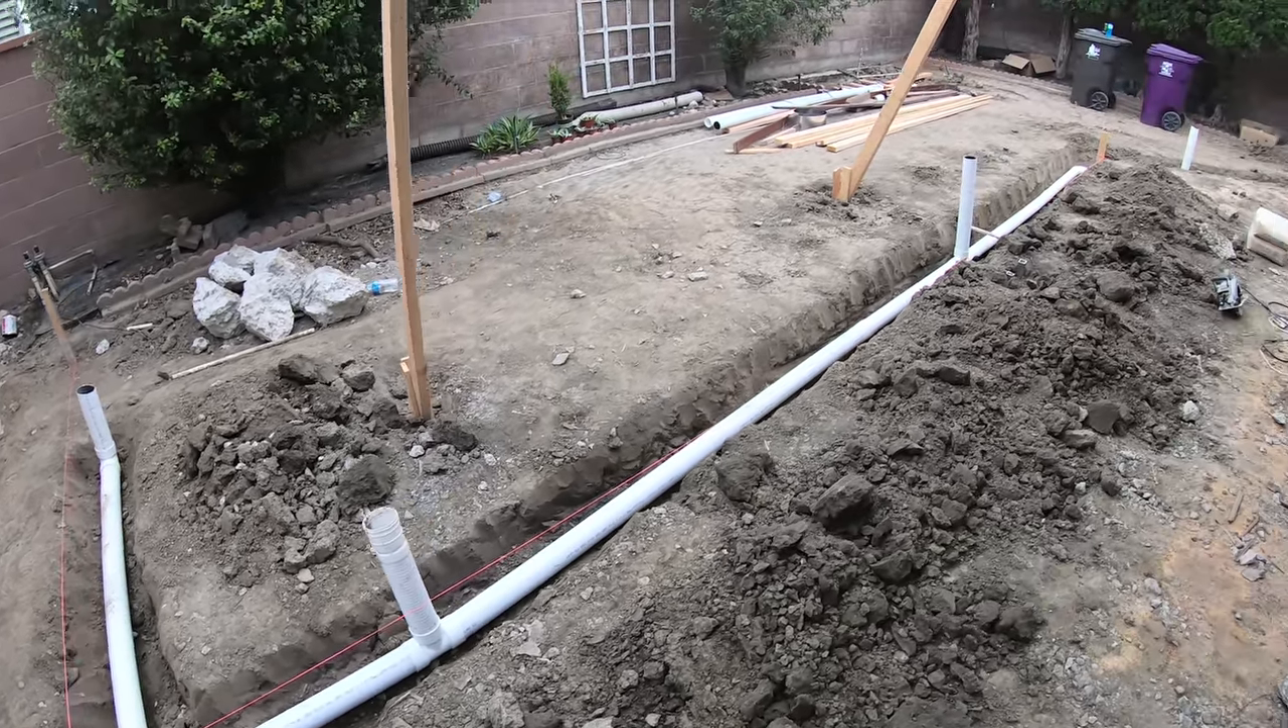Okay so drains are pretty much all set and done they just need to be covered.